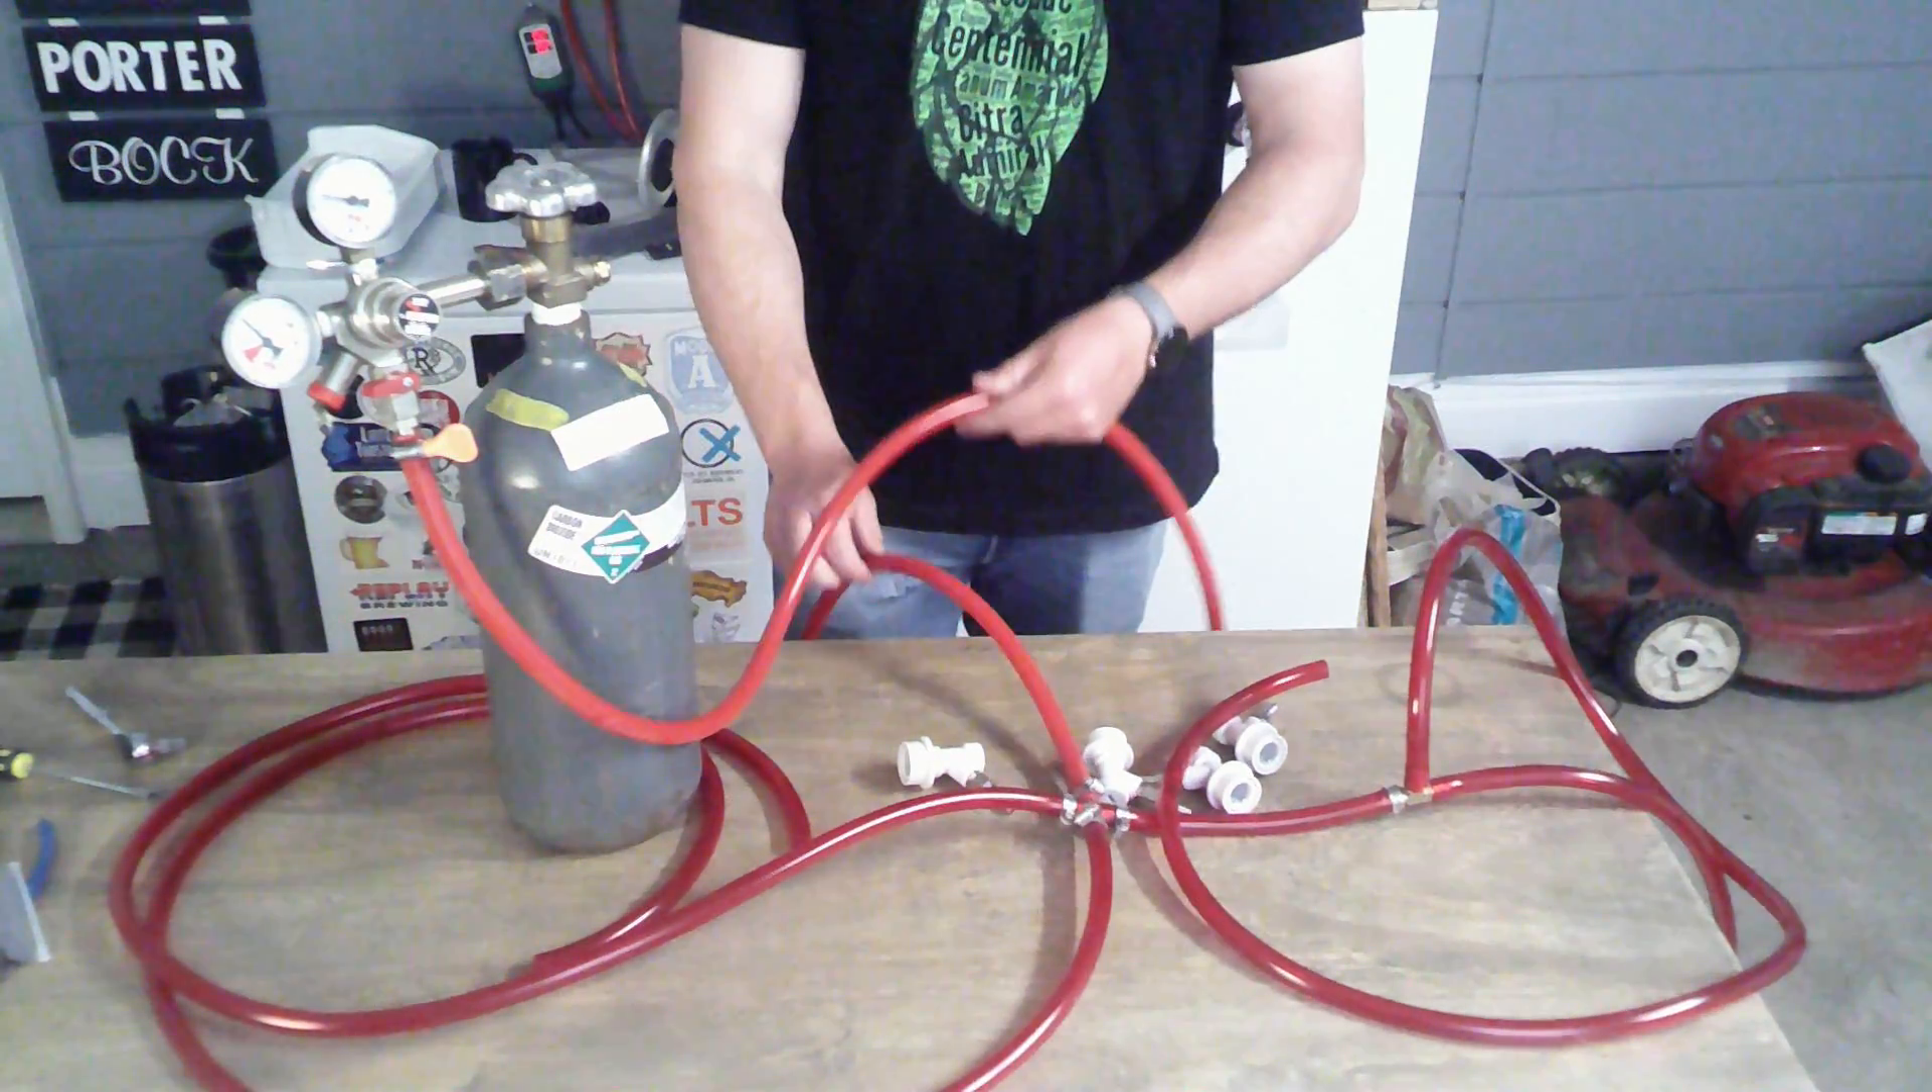So I have my CO2 tank. I have my line connected to that.